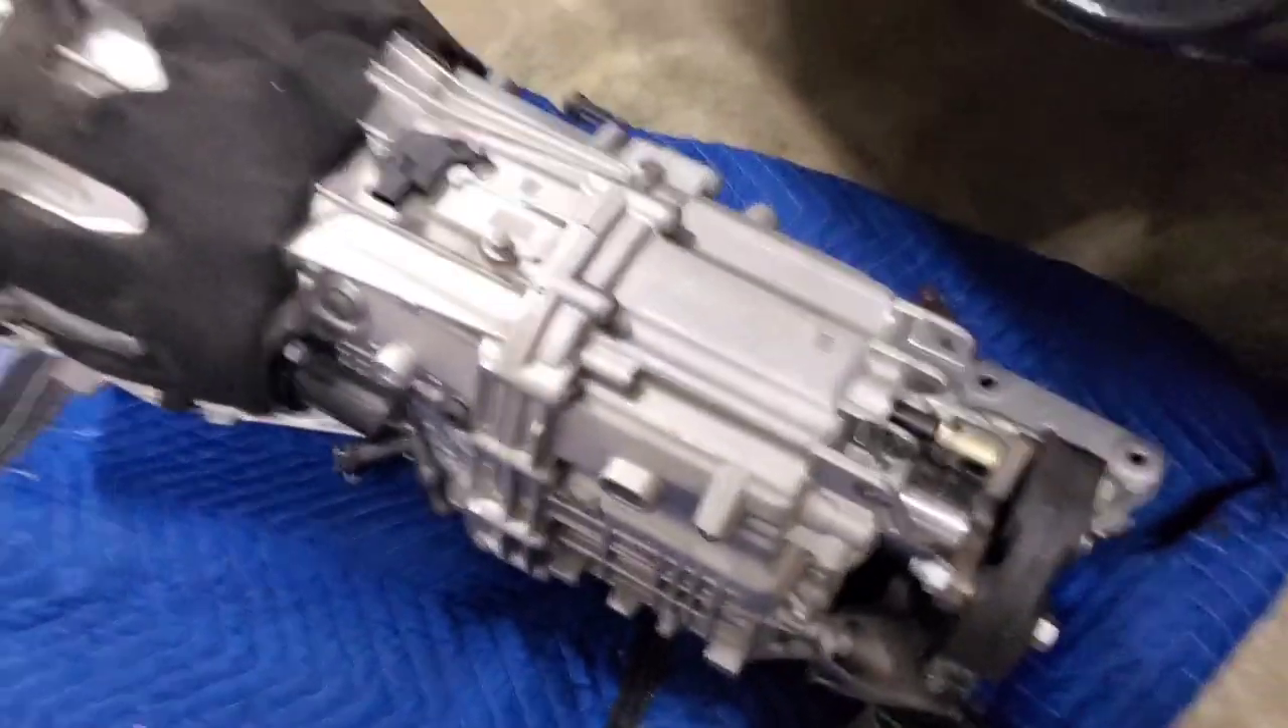All right so we got the transmission out as expected it was a complete headache but got it done.